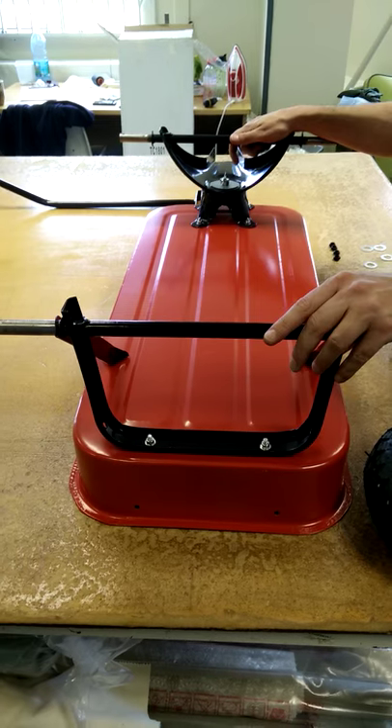Now you have your waxle or your axle all done on your wagon.